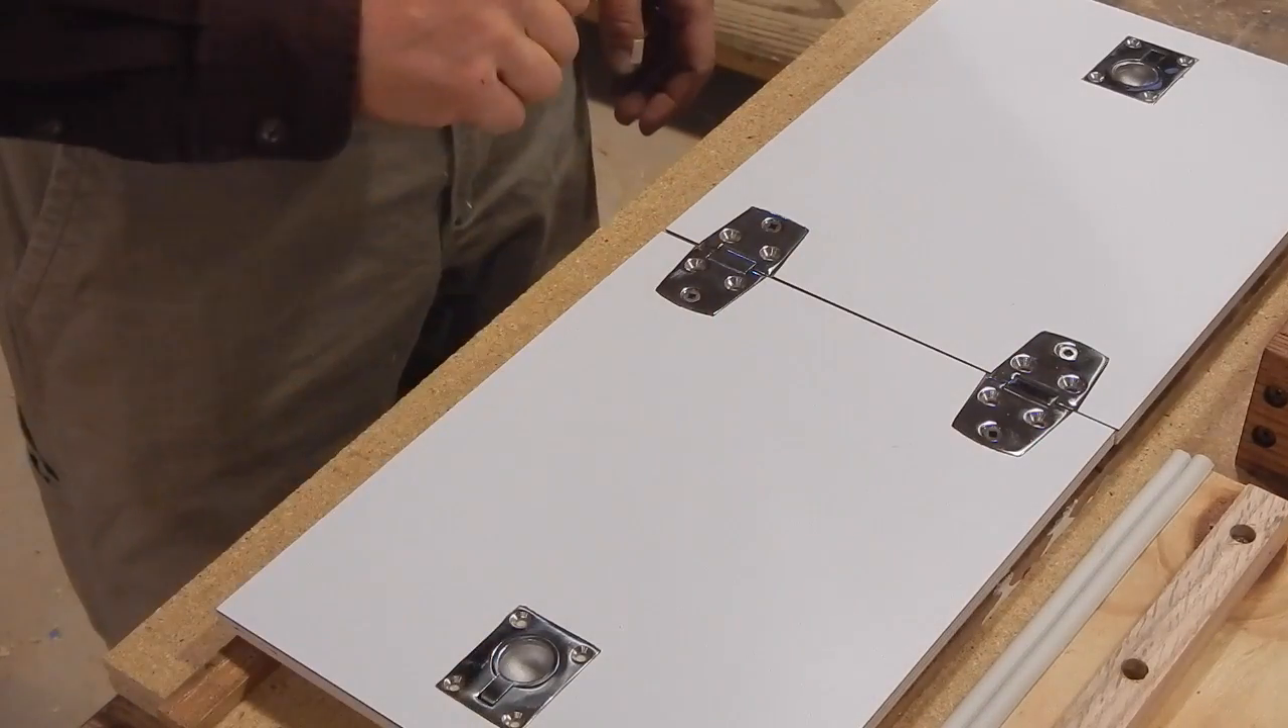Our doors now have their full complement of recessed flush mounted hardware hinges and pulls.